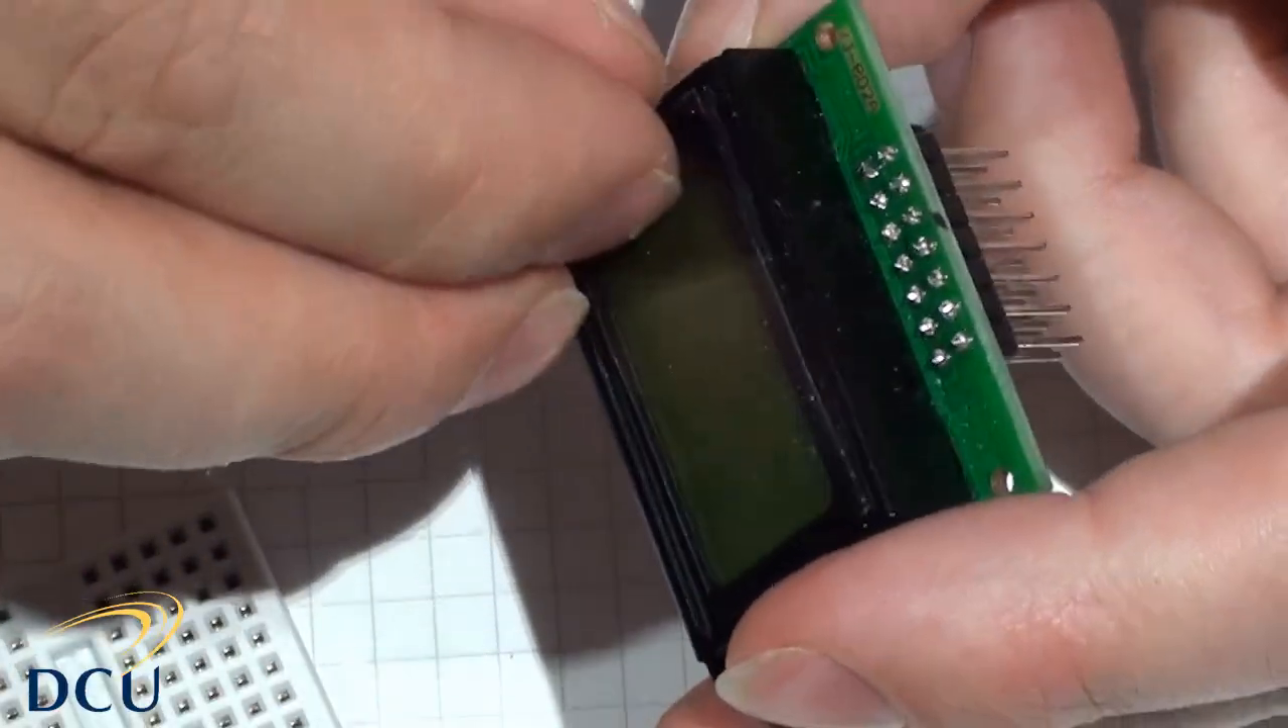So there you can see the male headers soldered onto the board.